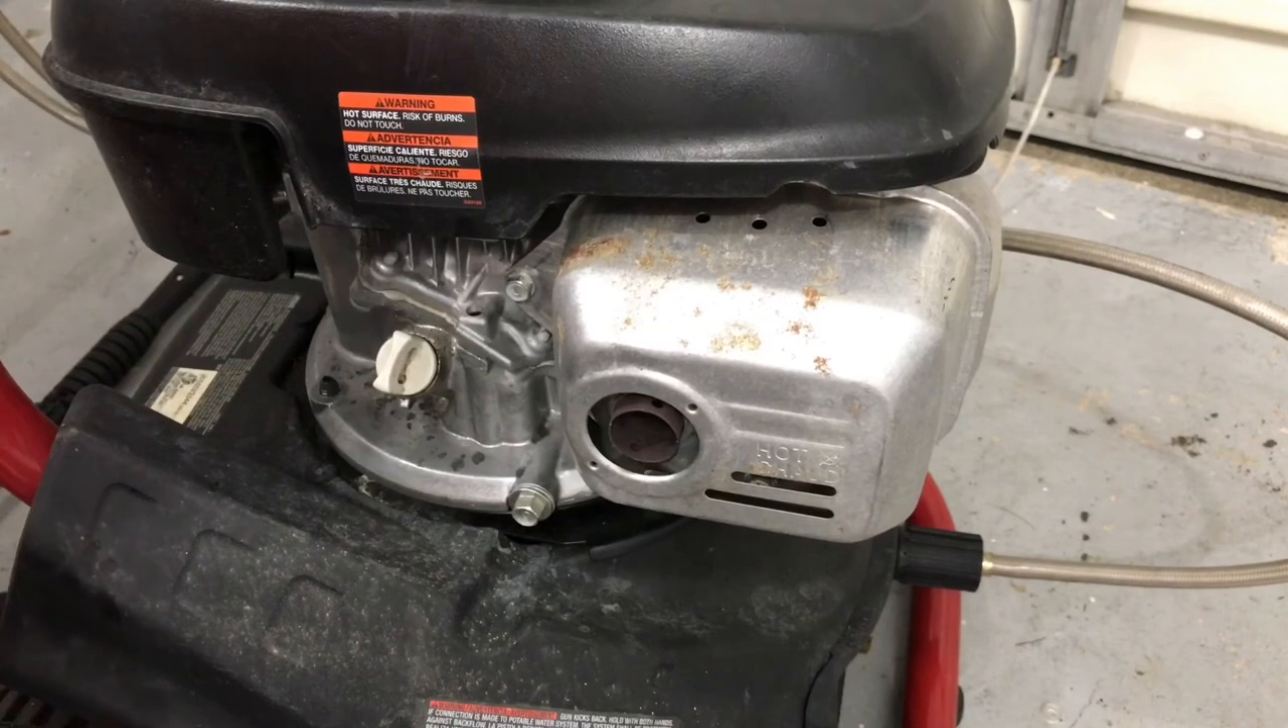So now your exhaust is reinstalled.